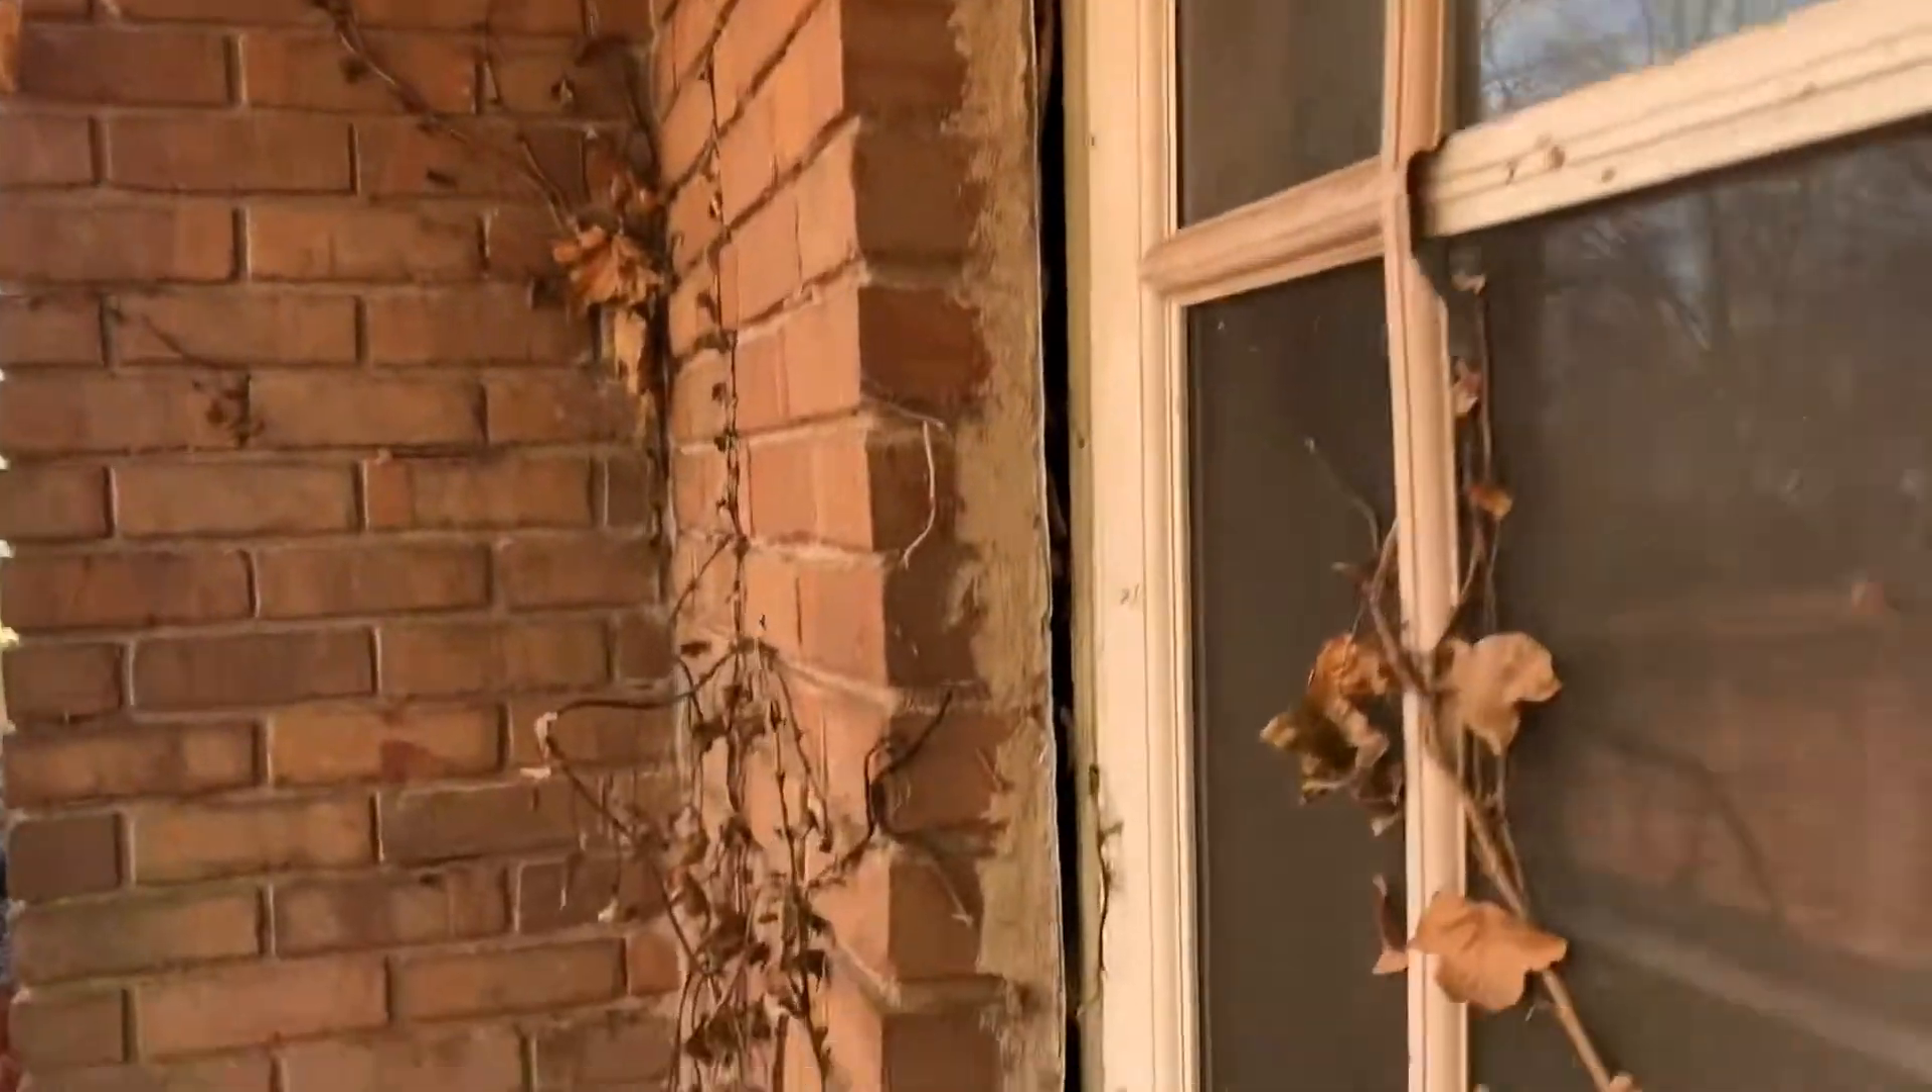You can see how much the wall has pulled away from the trim board all the way down to here and you can see that gap with my finger all the way at the top.